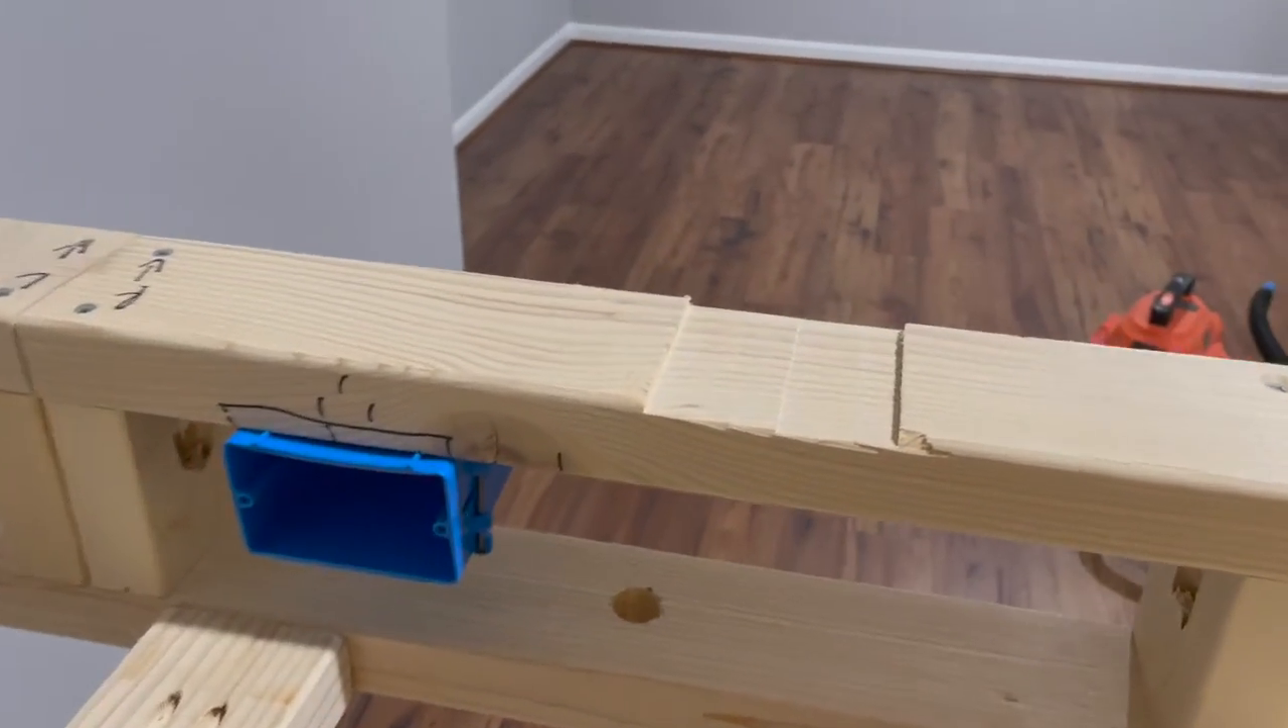And you can also see the electrical outlets being installed.